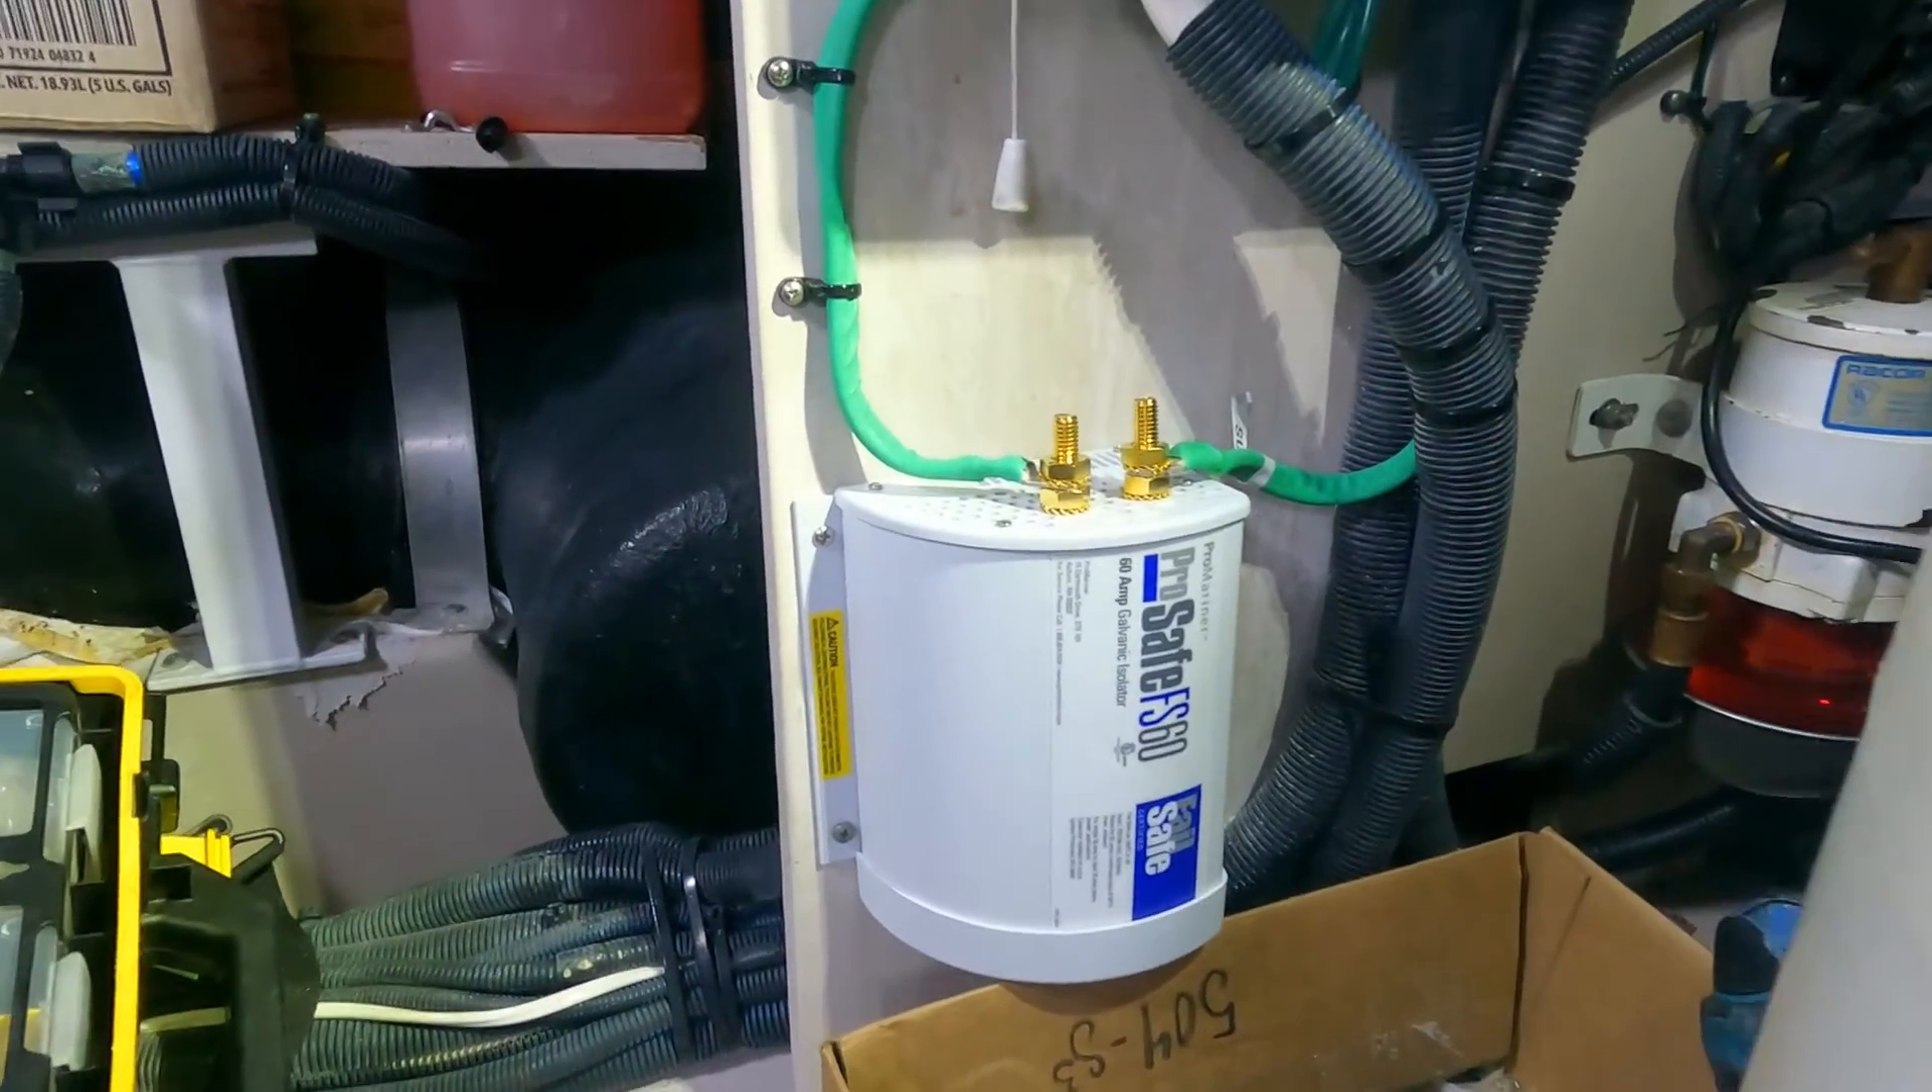Okay guys this is the final installation of the galvanic isolator.